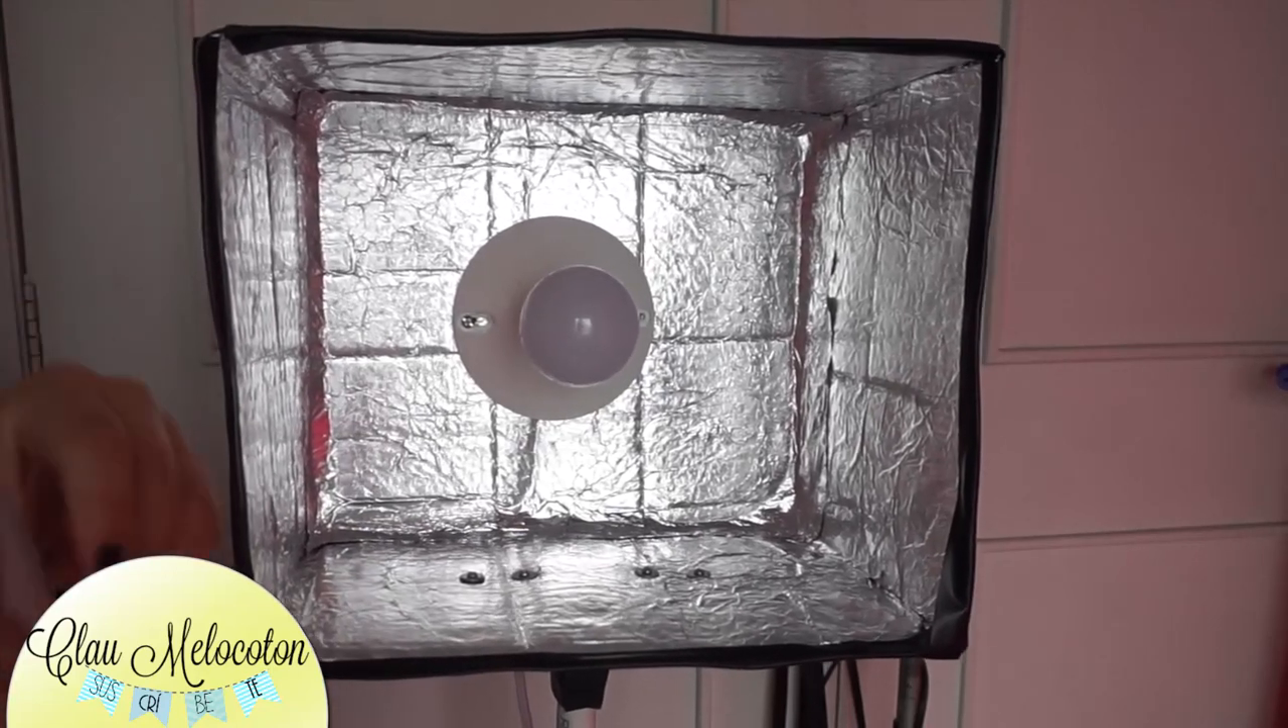Ok, así ya quedó la luz o la lámpara para grabación y ya le puse el bombillo y pues ahora lo que queda es poner el papel calcante o papel mantequilla.